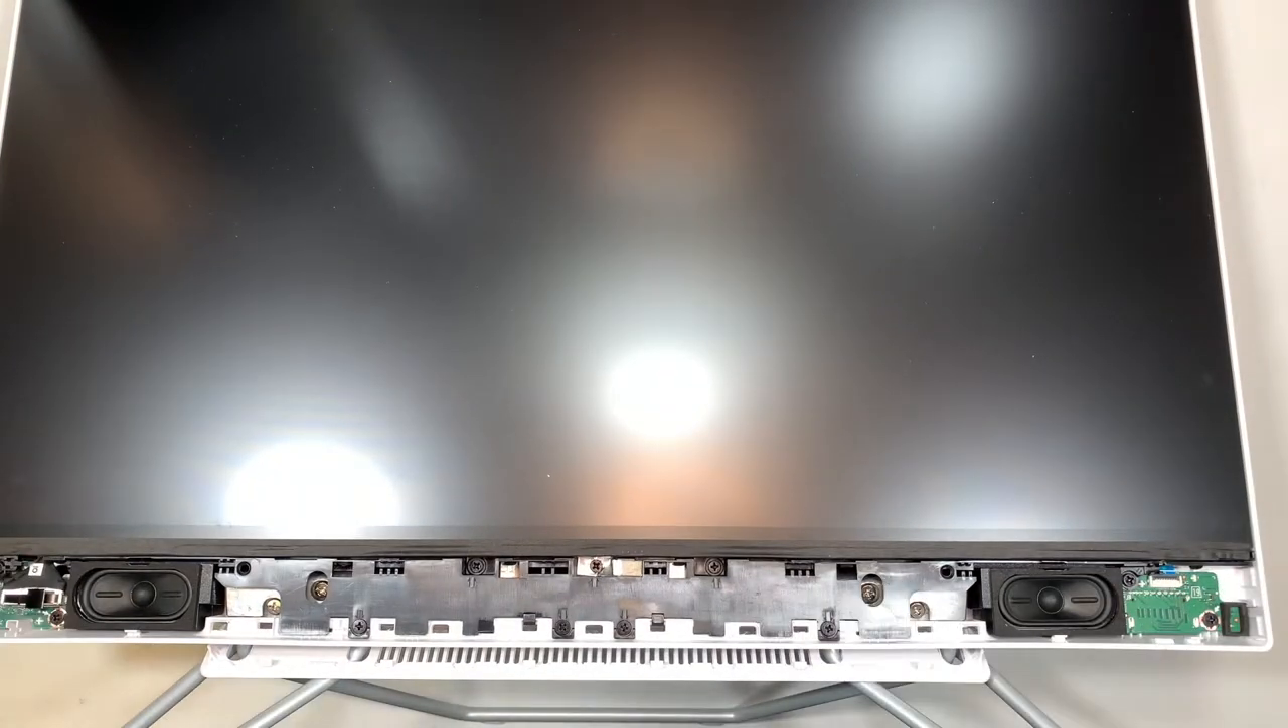Here you can see that the LCD screen and the speakers are exposed.